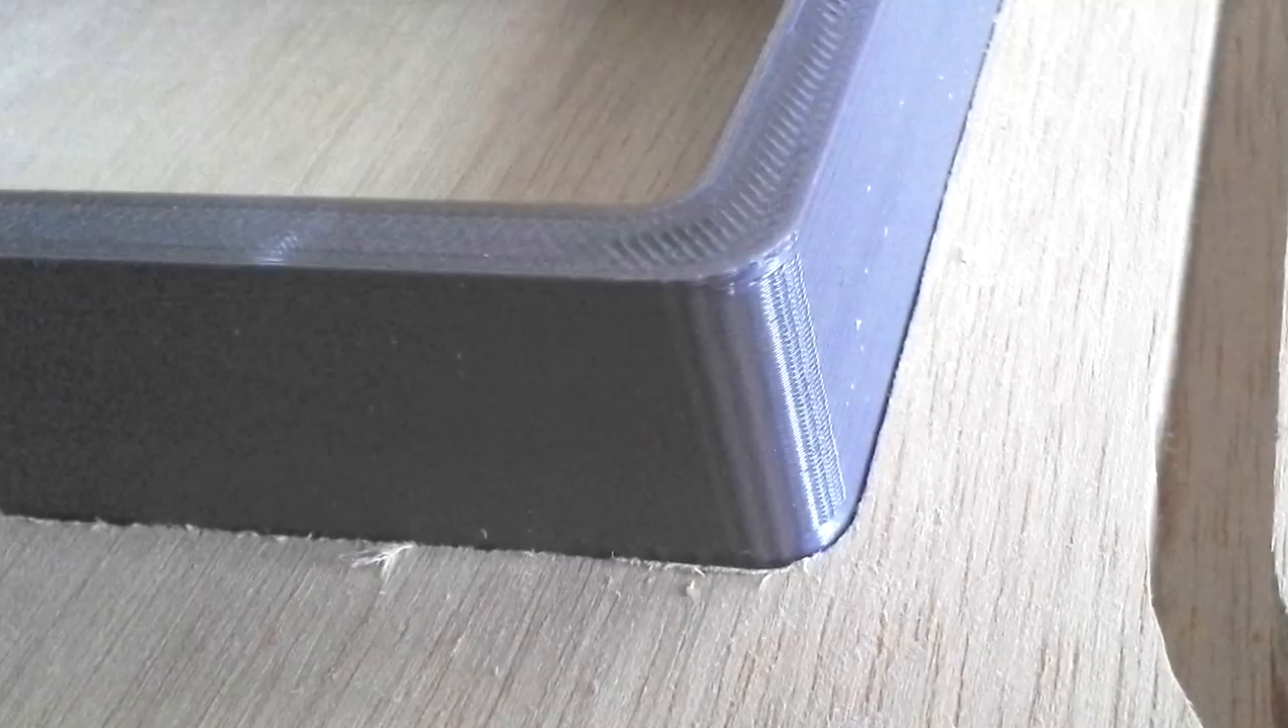Here the 3D printed display is set into a recess that I've milled out in 3 quarter inch plywood with the Shaper. It's not sitting on top of it, it's actually recessed in in a very tight fit.